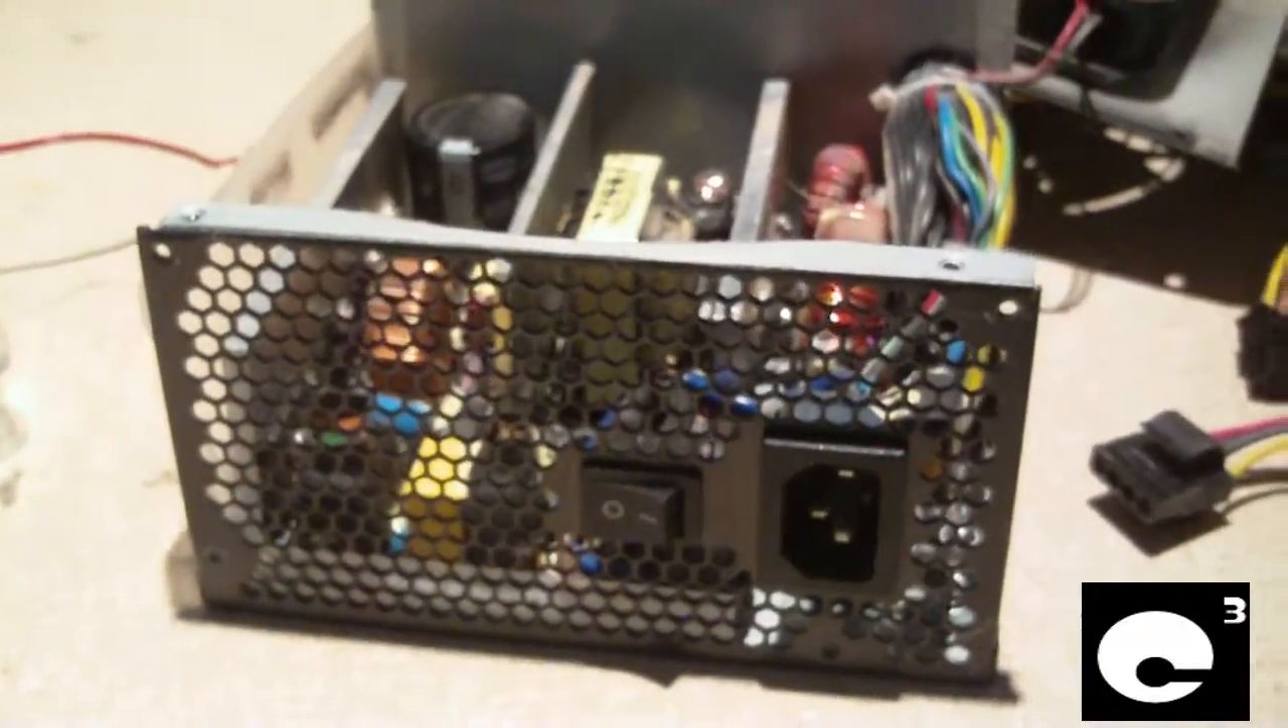Okay, I got the cover taken off, and here's how the inside of the unit looks.